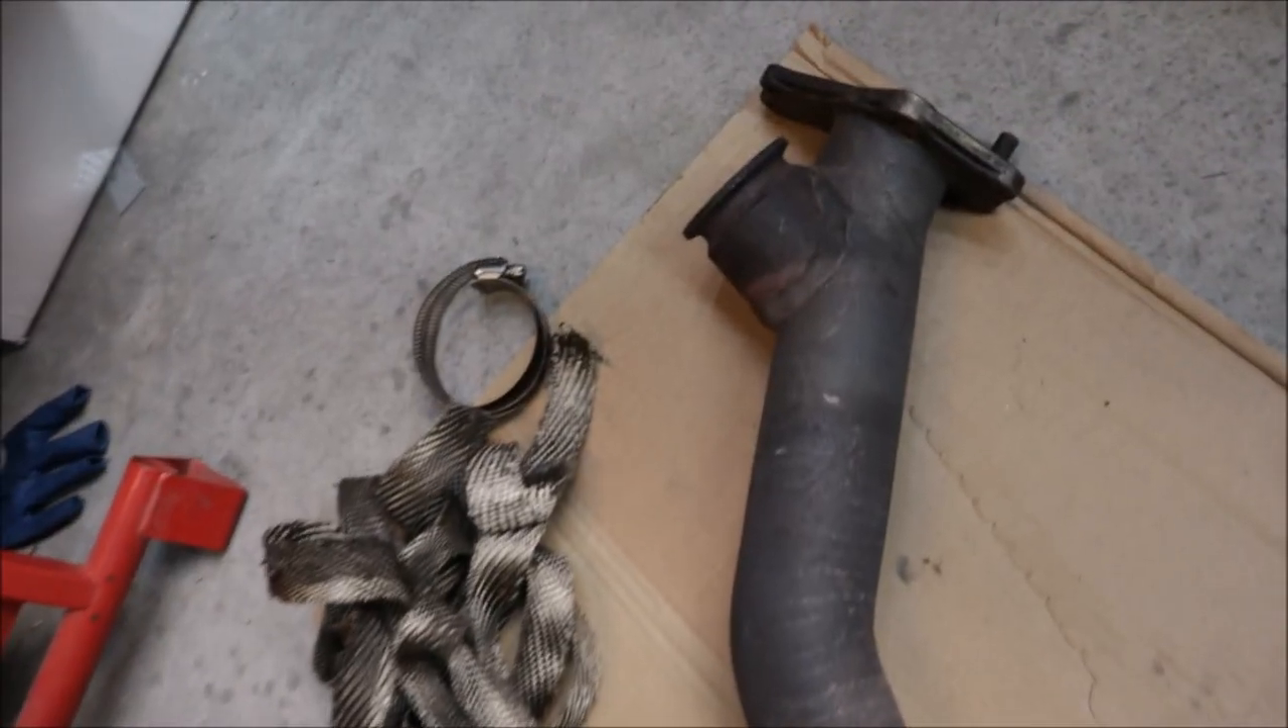Better look at the uppipe now that I took off the heat wrap. You can see here all the wrap marks.